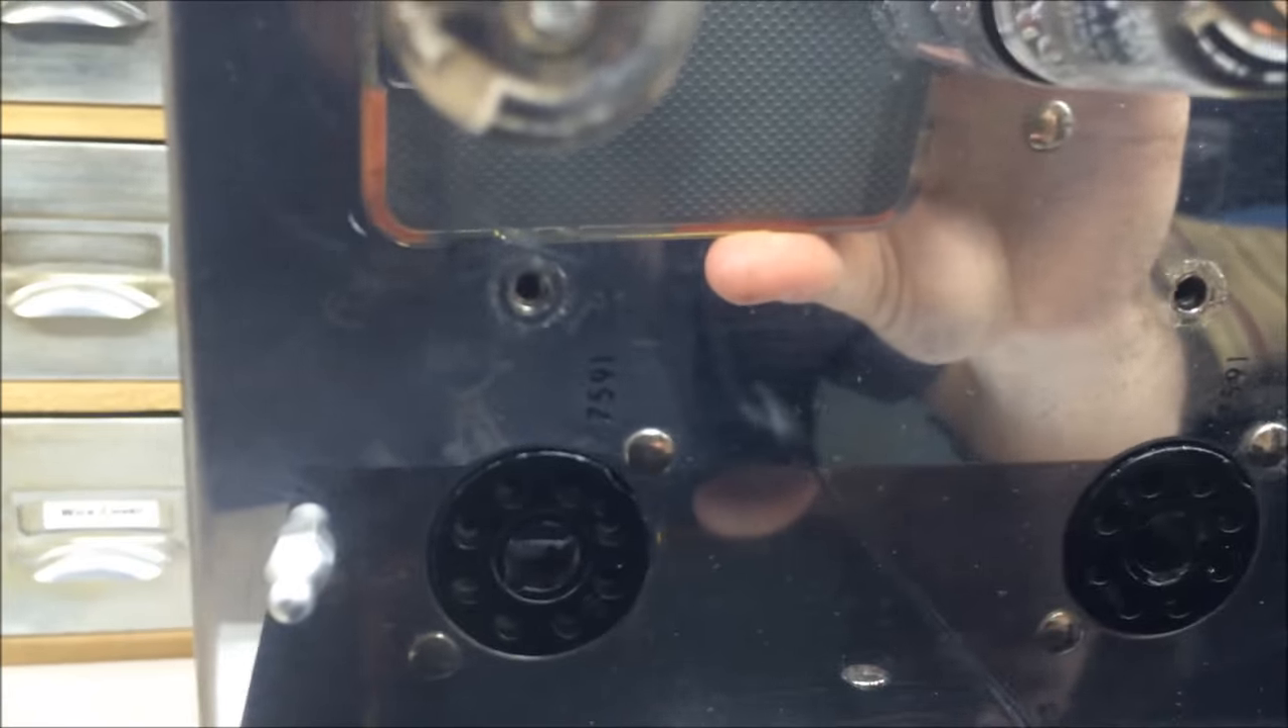As you can see i've removed the larger output tubes and as you can see here along the way i have removed the four screws.